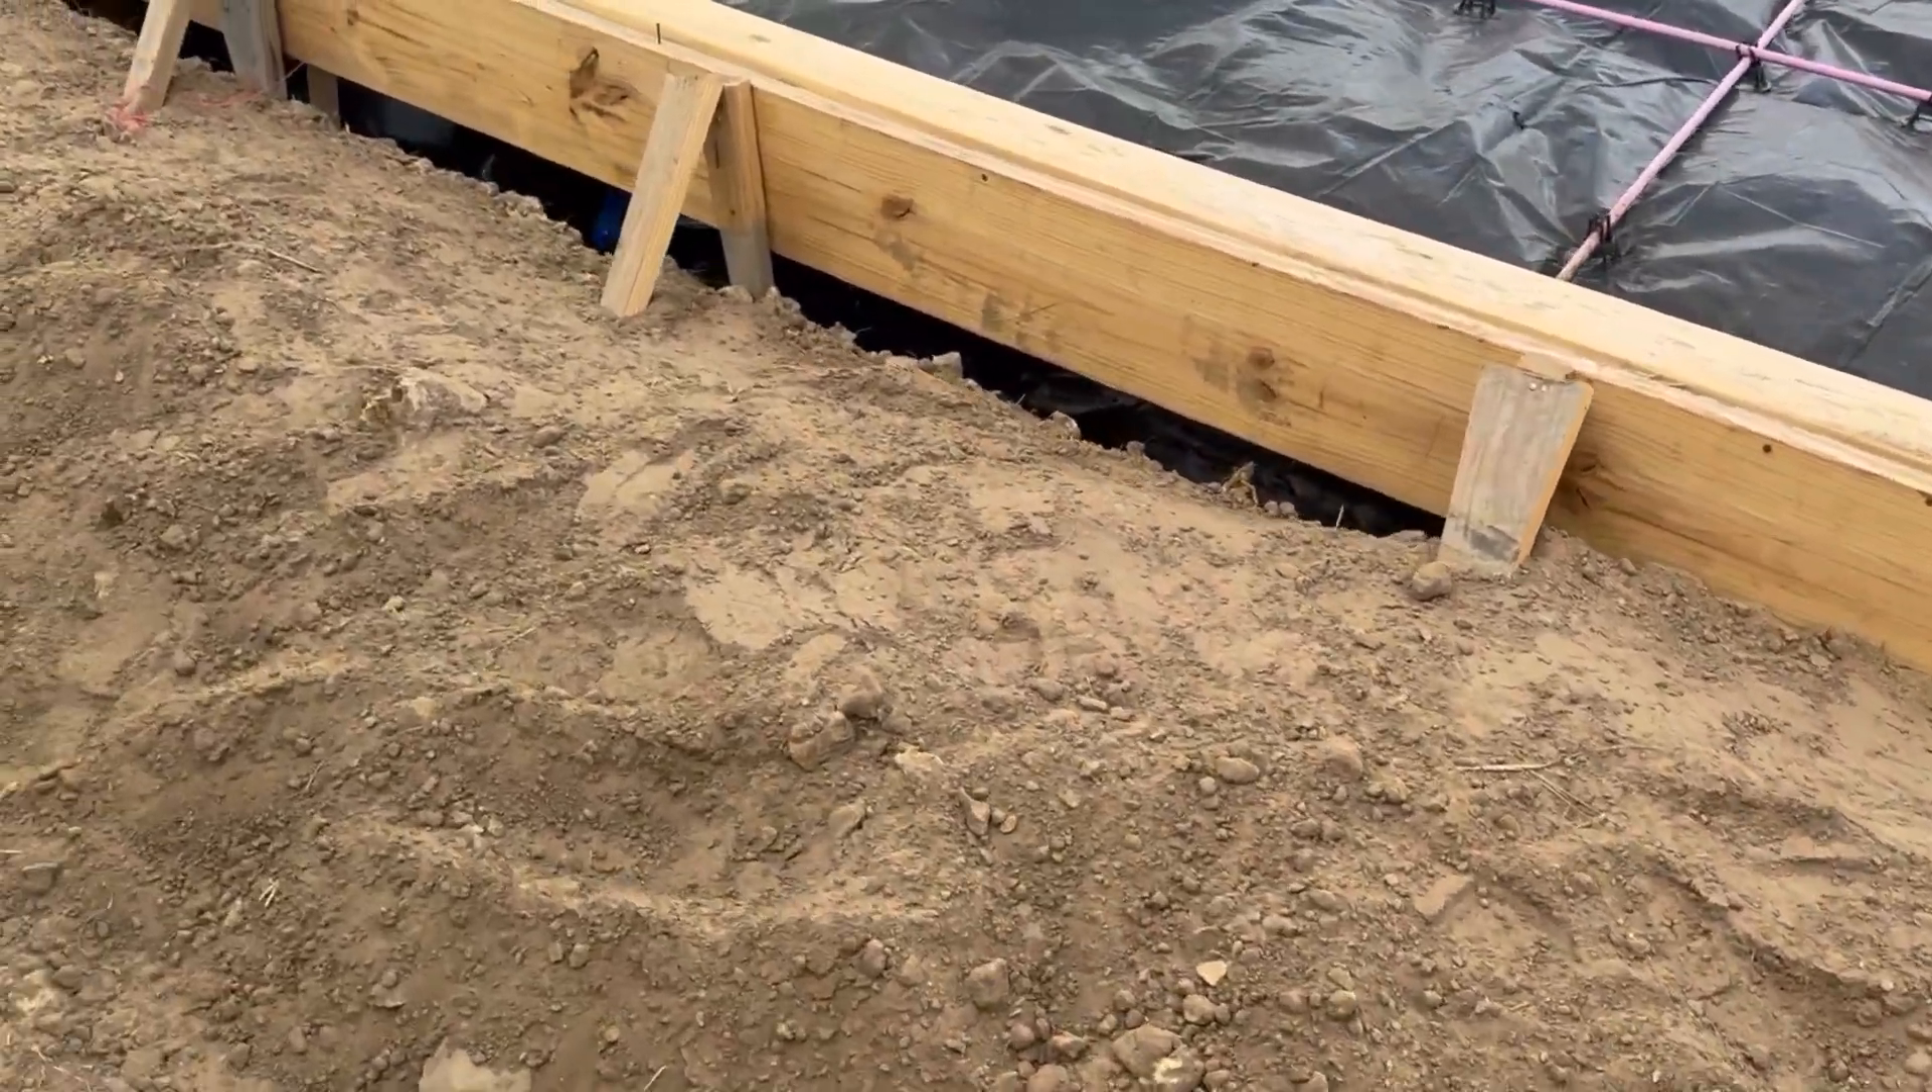But I don't like the fact that we didn't backfill up against these forms or extend the forms down a little bit further. So we've got these big gaps down here.